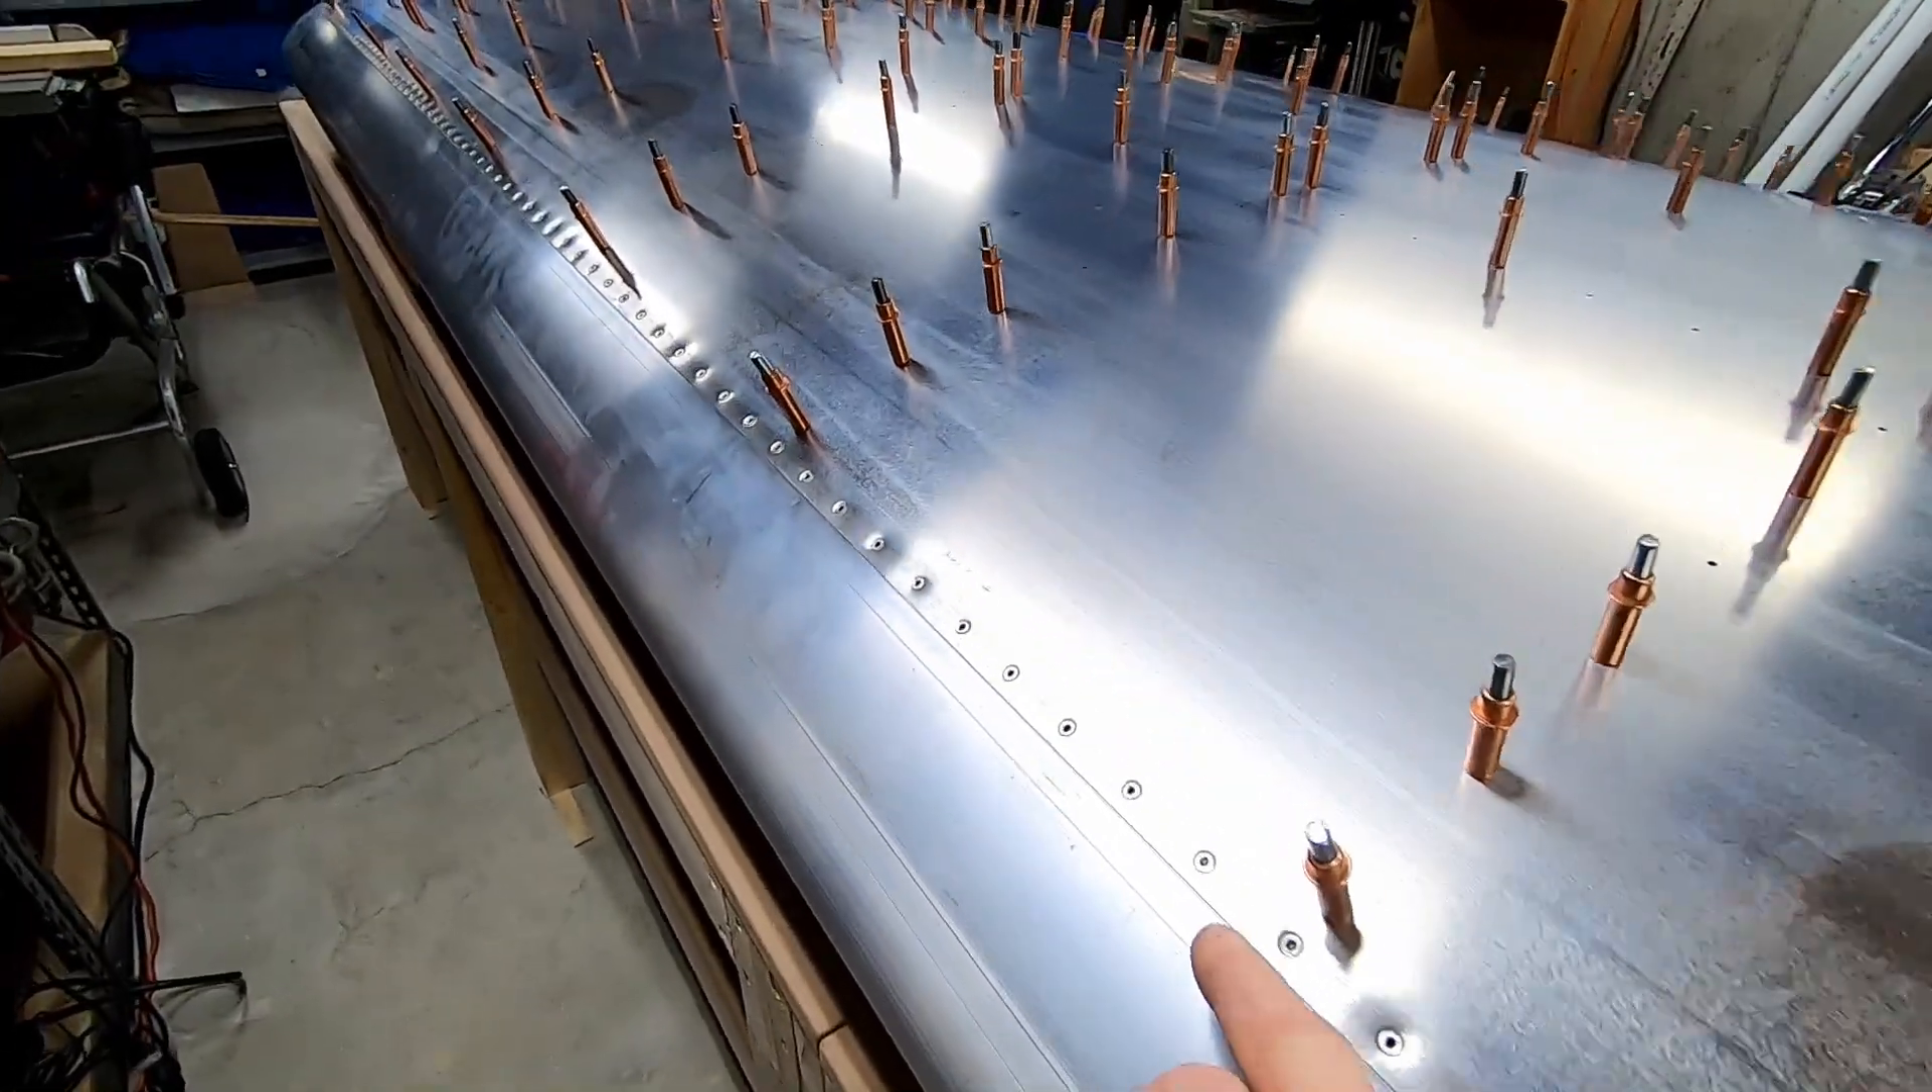But I started riveting all the countersunk rivets across the top here.